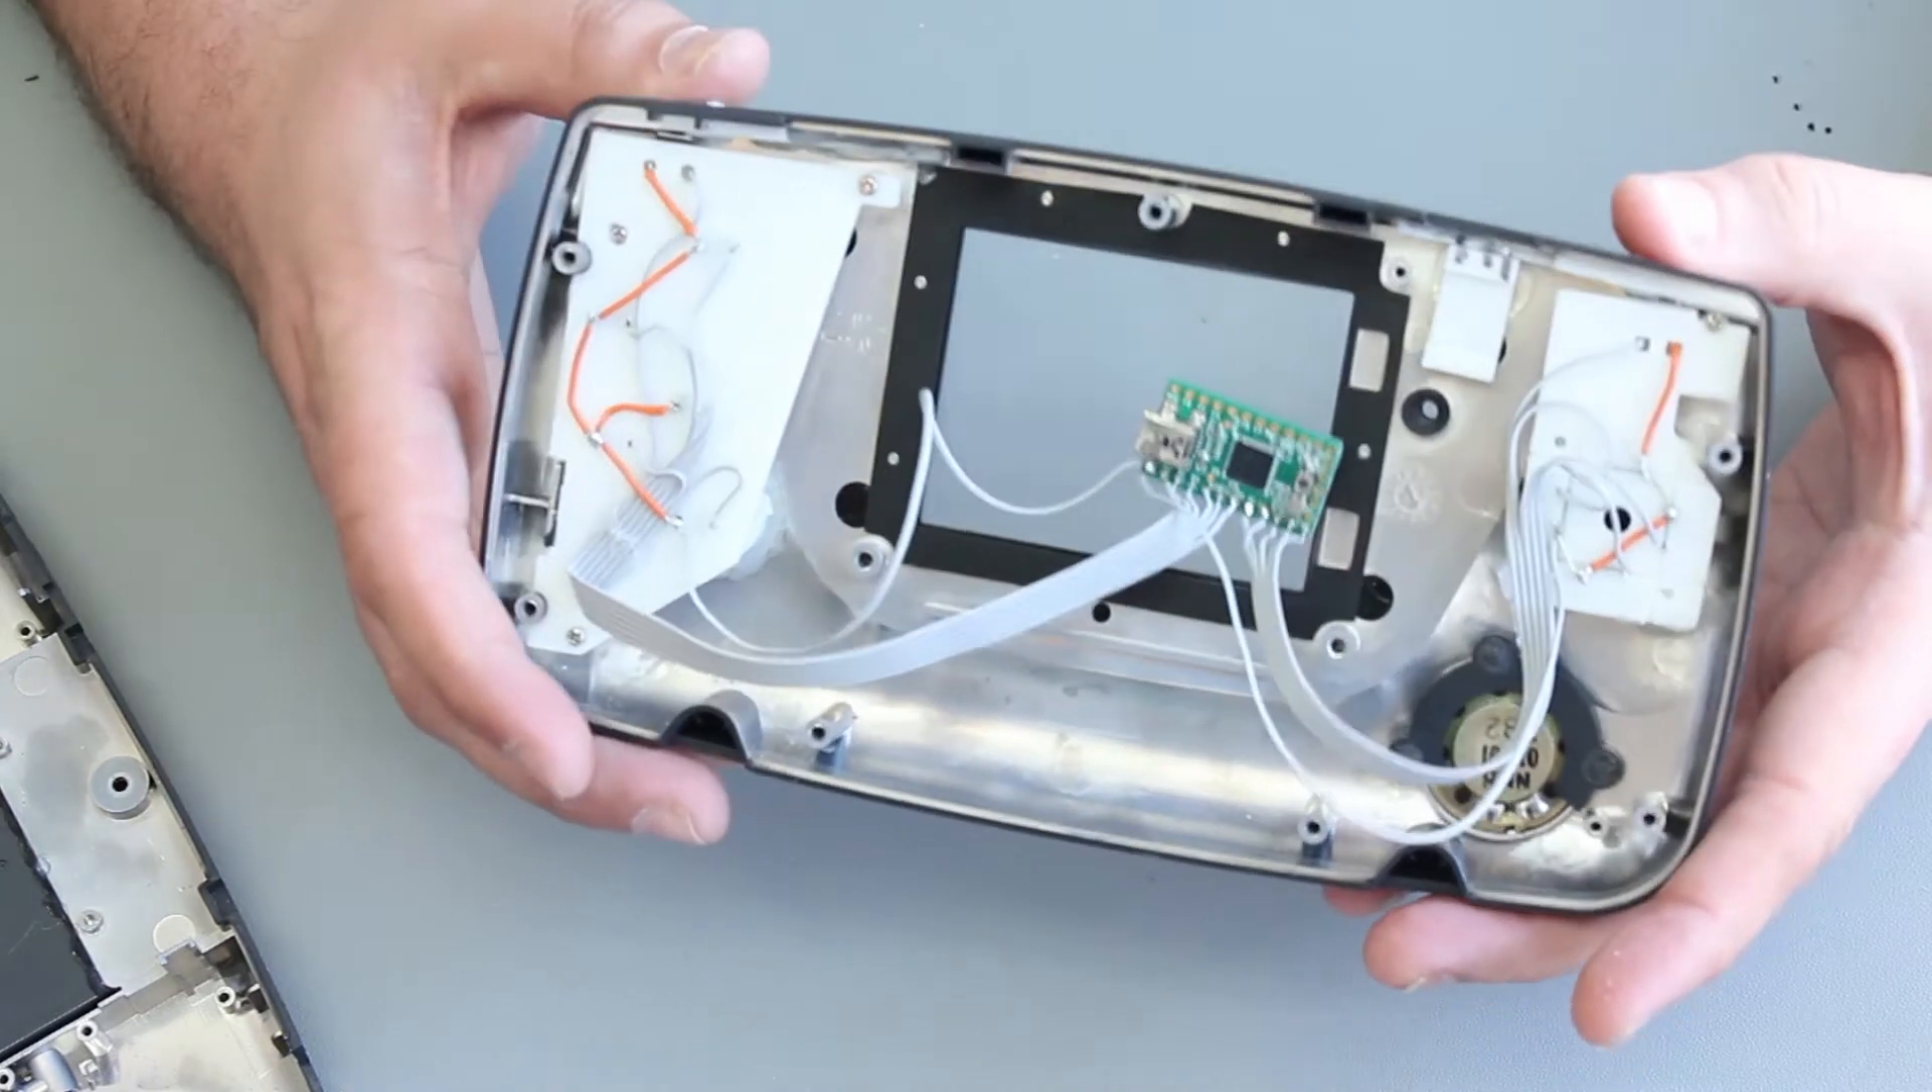So if you see here, I have plates on the left and right that house the buttons and then I've wired the switches up to those and then to the Teensy there.